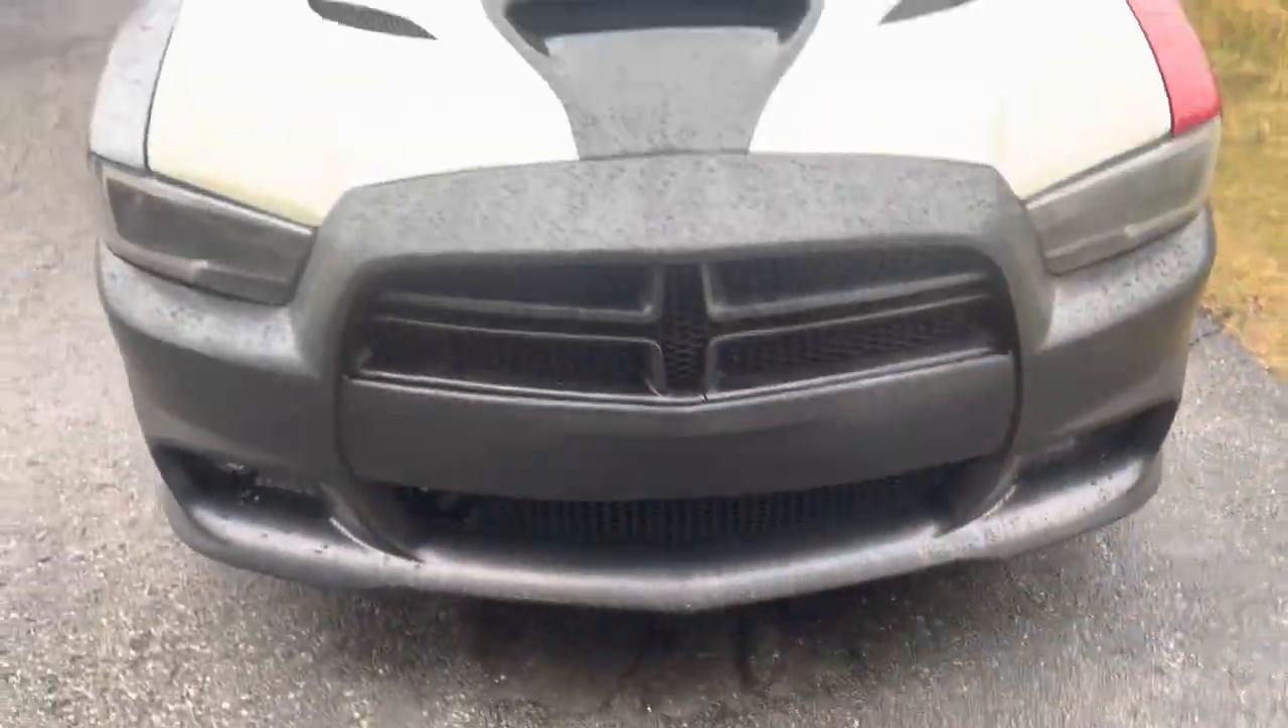Um my fog lights i ain't put them in yet.